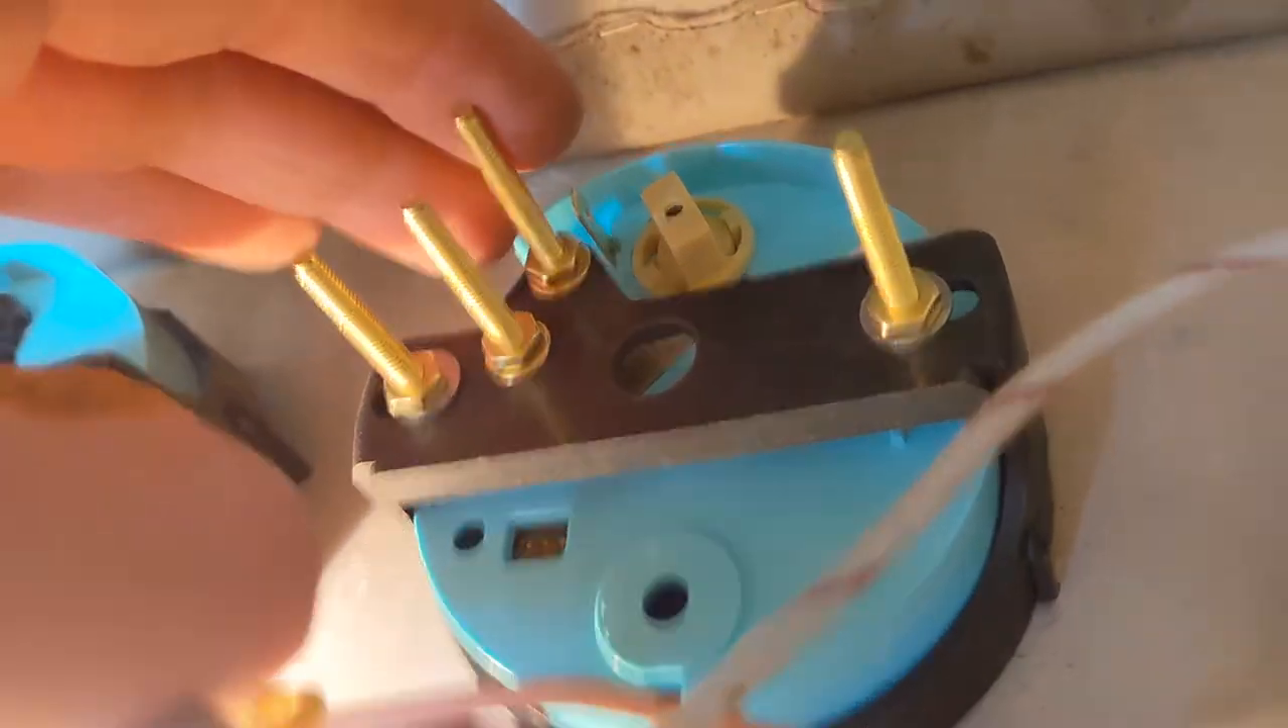I've got one washer underneath each uh nut and then a nut securing each of the studs and i don't have any wires connected yet this is the stud that does not have a wire connected.